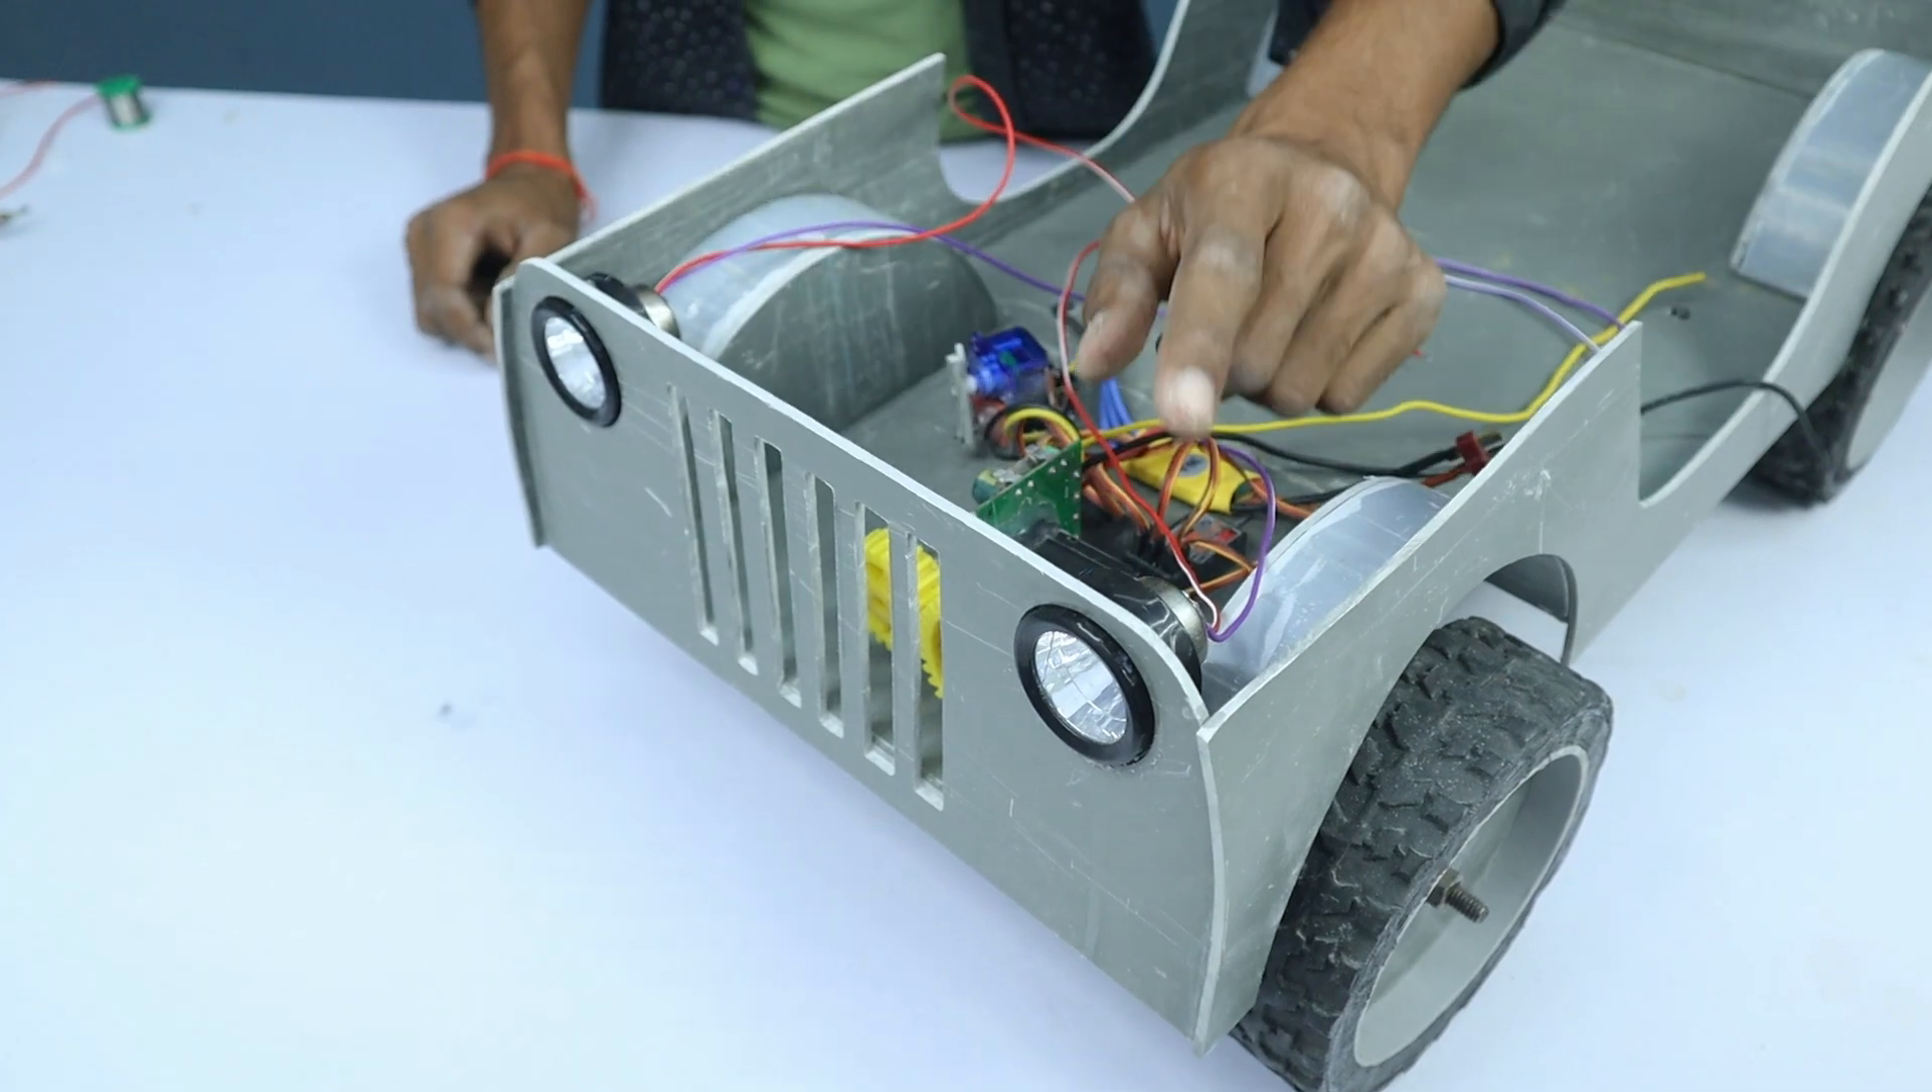मैं दोनो लाइट को fix करके चिपका लिया हूँ।